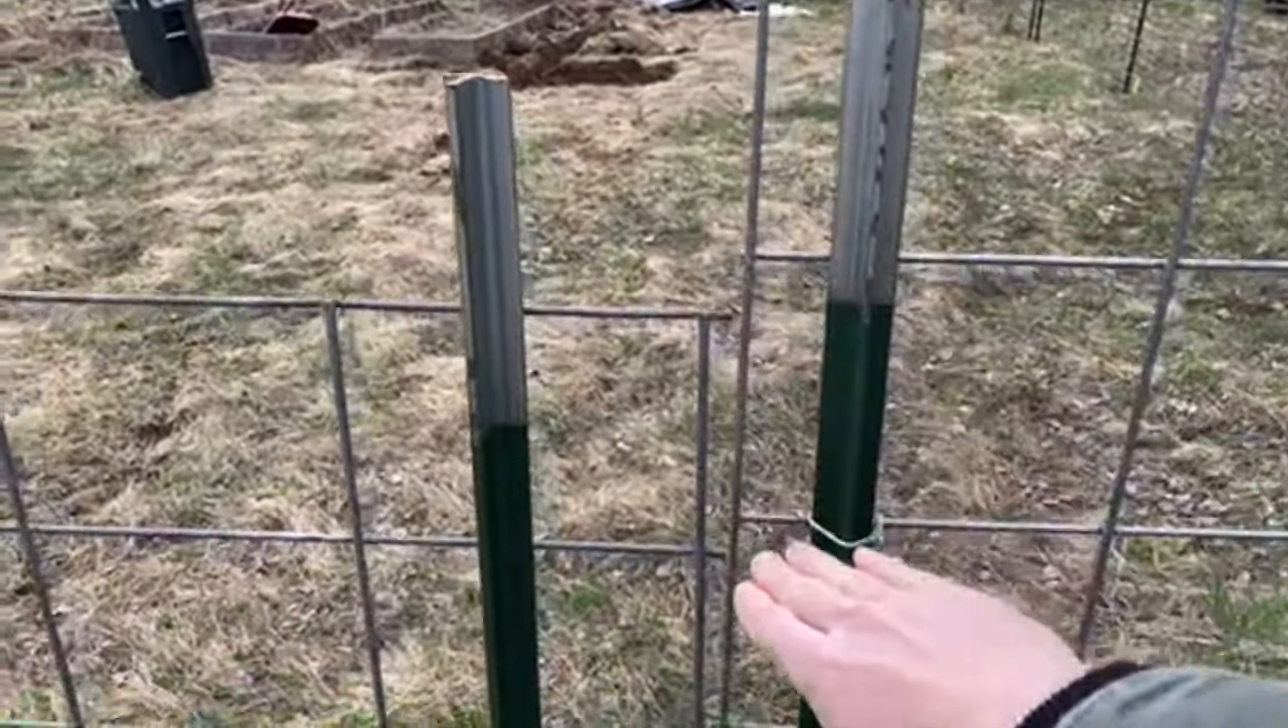You'll see the top of the cattle panels don't line up.